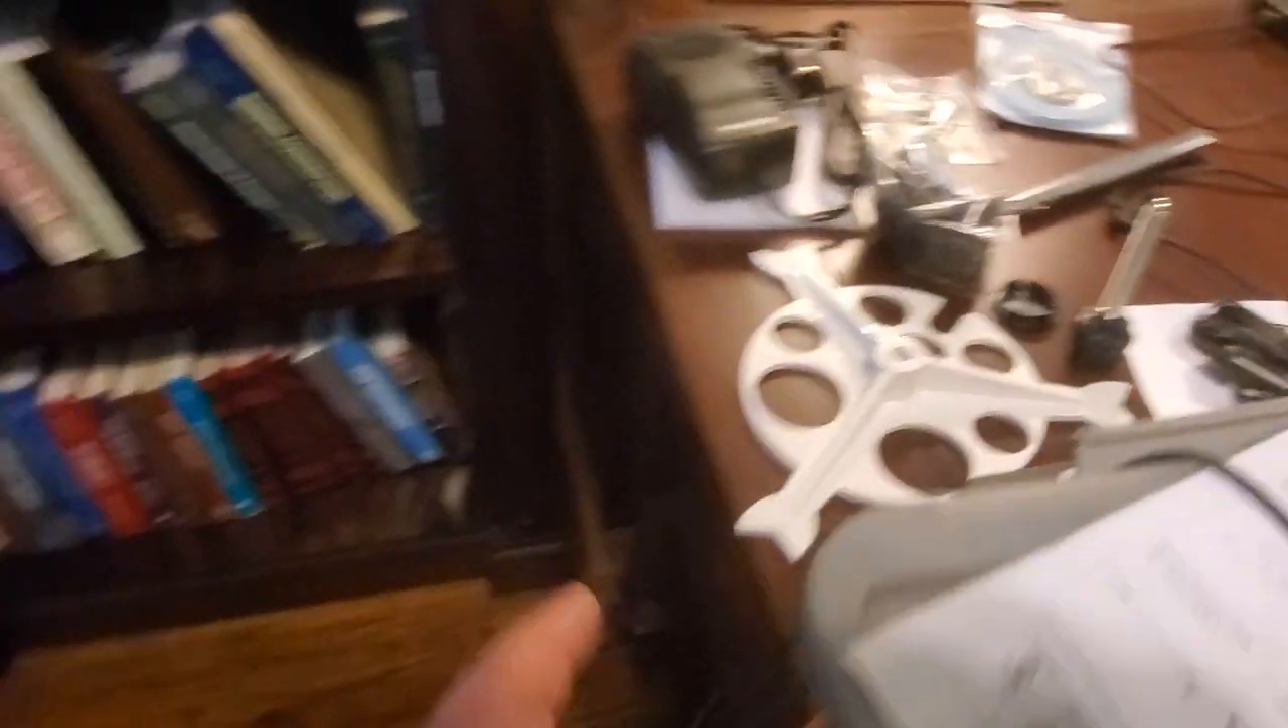I don't have the accessory tray installed currently.